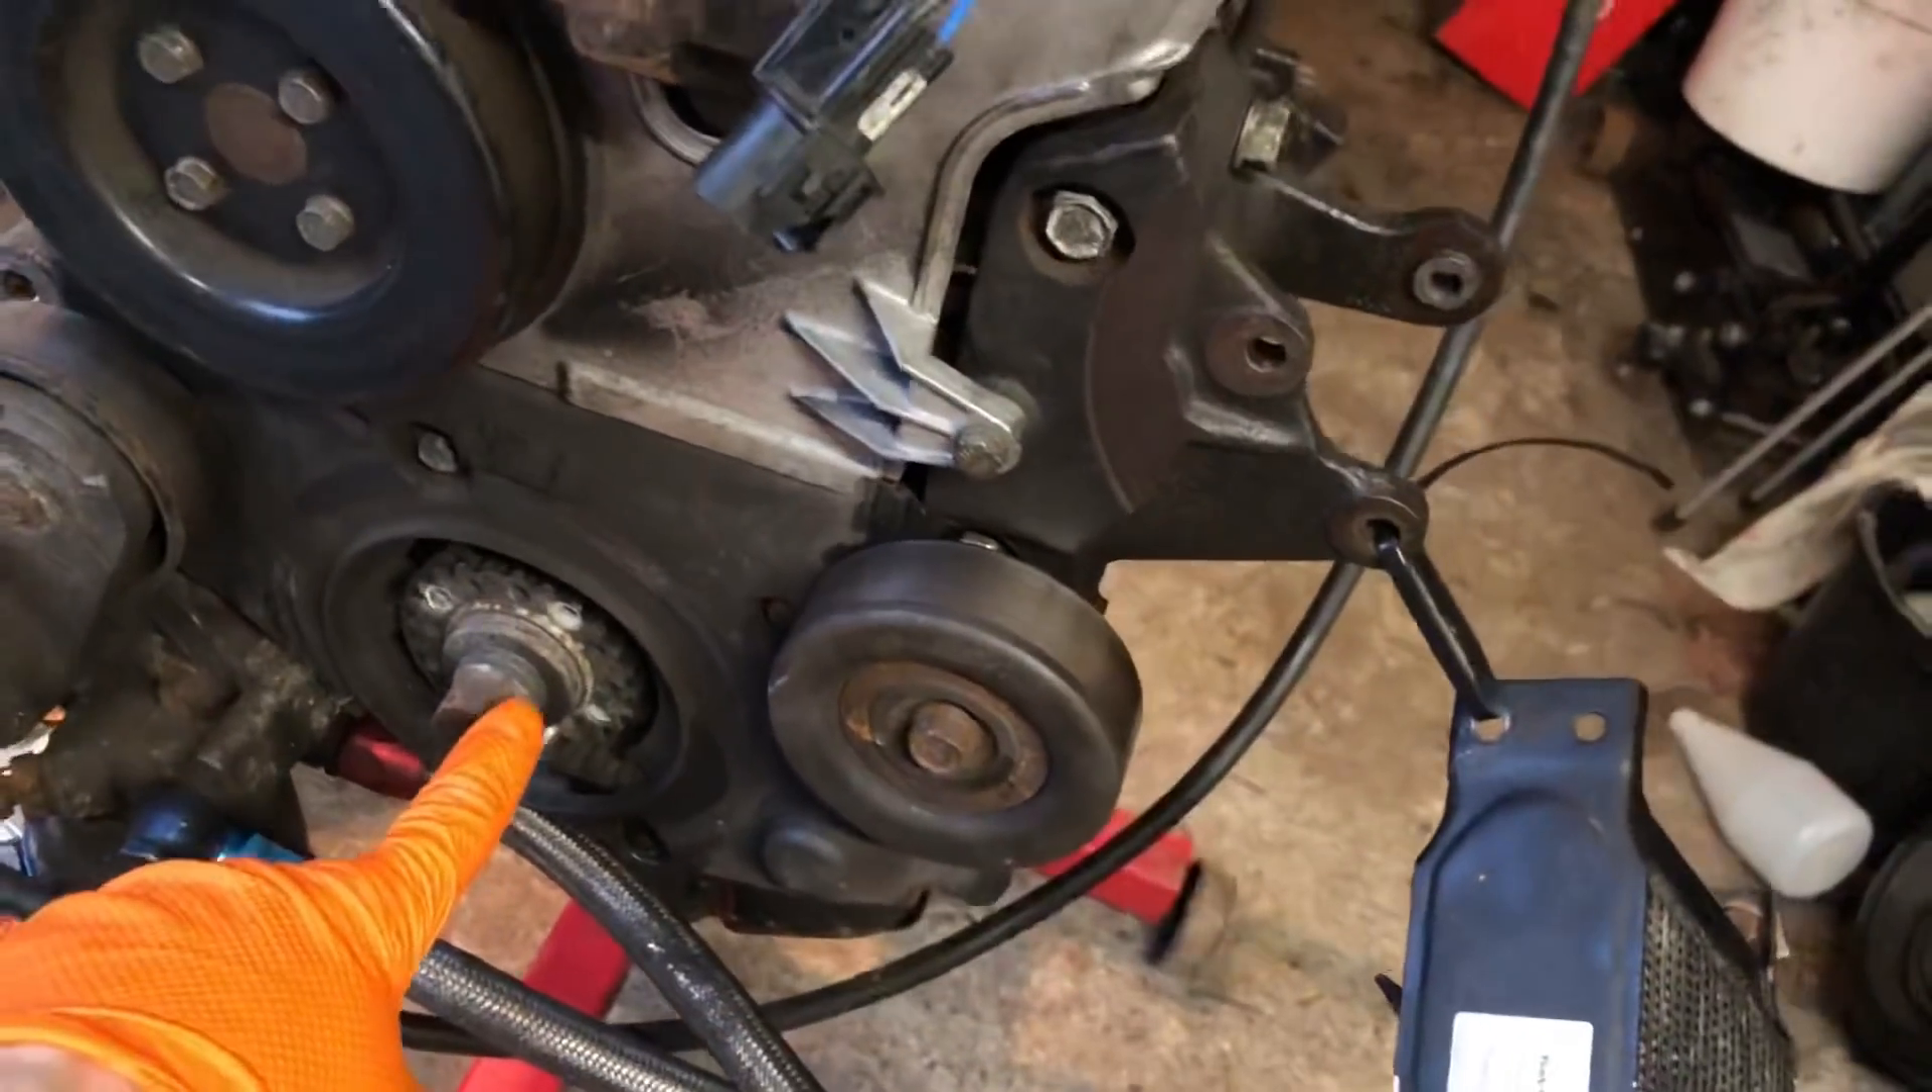The crank pulley is already off.